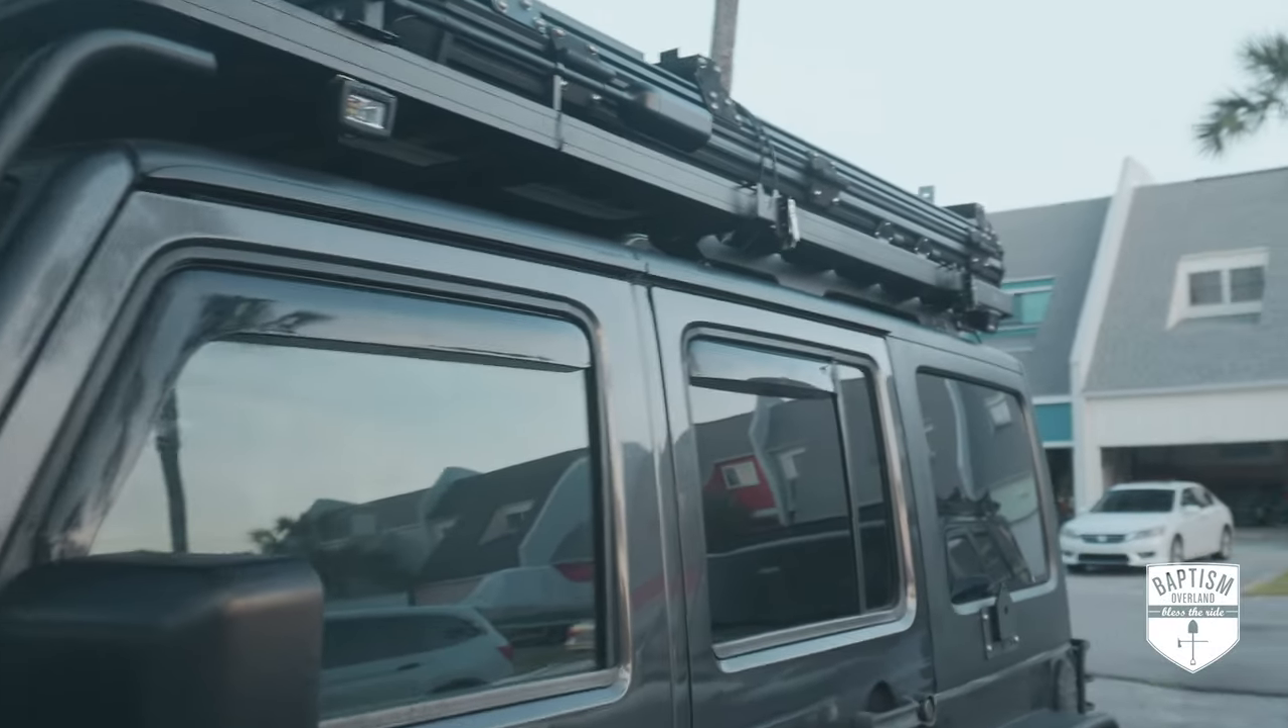Alright so the rack has been installed. I now have a full rack and I think it looks great.